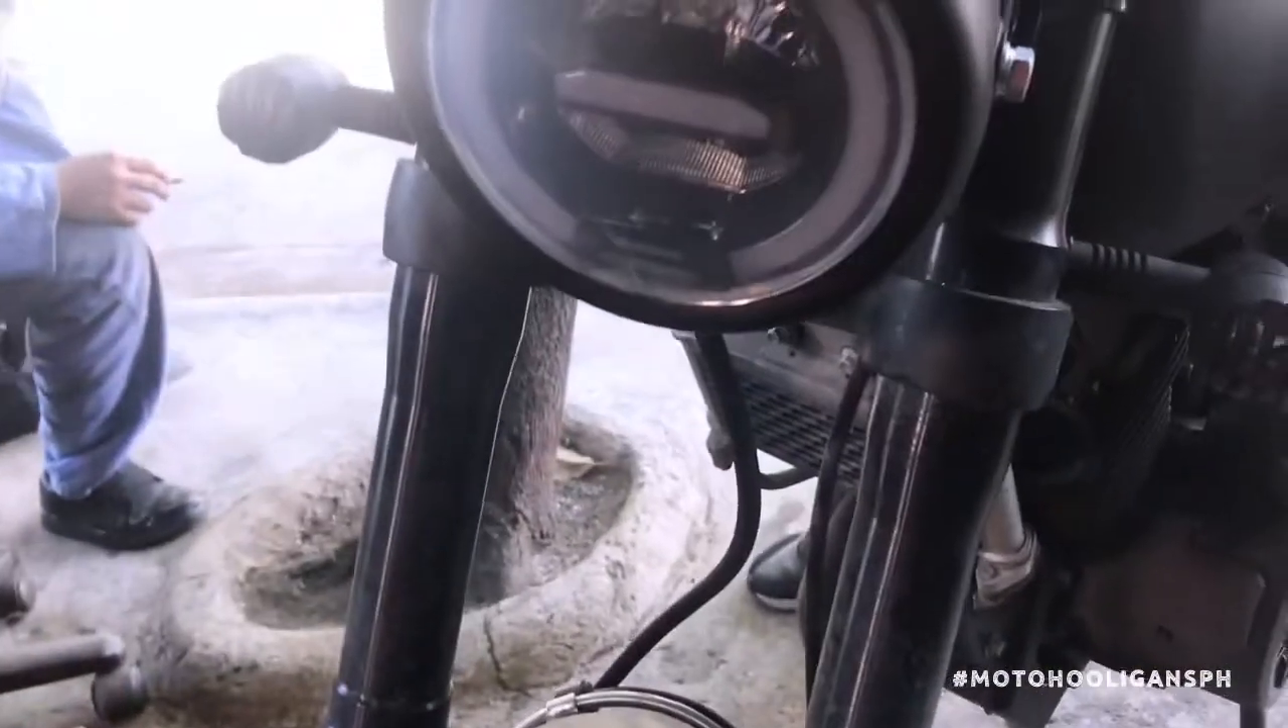Ayan, so nakabit na ni Master Louie yung bagong LED light.